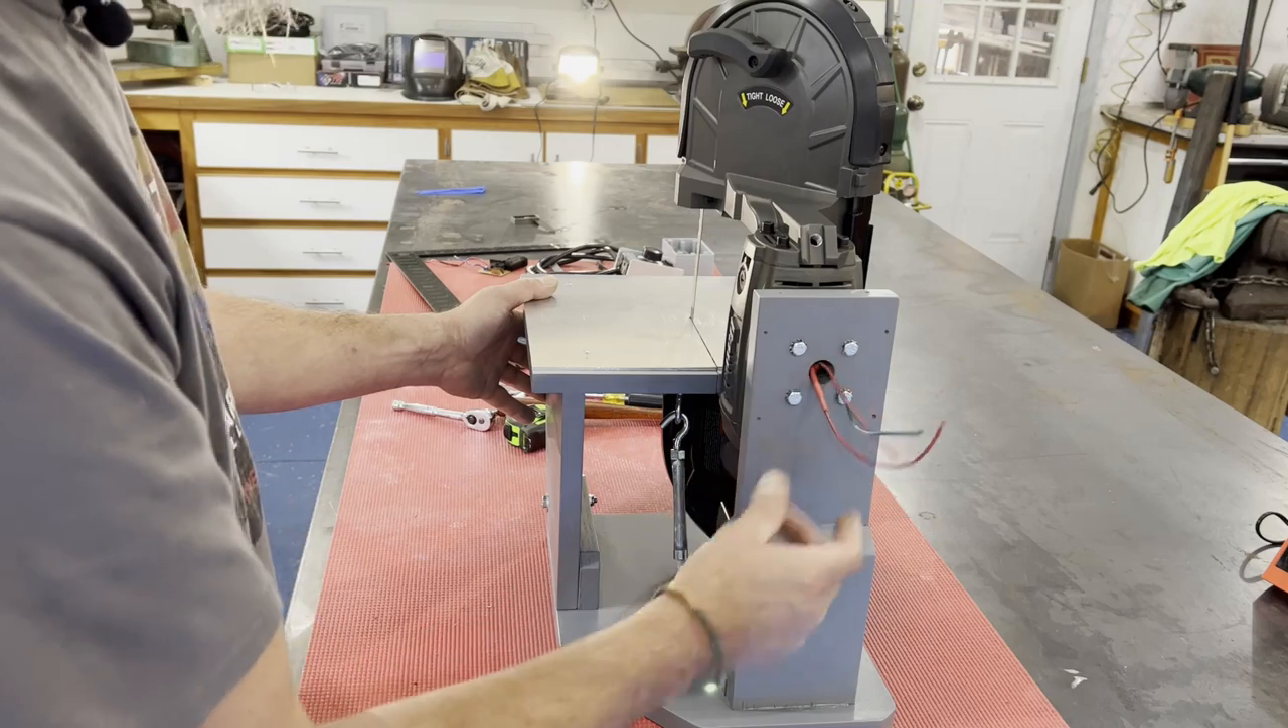Okay so everything here the essential structure is complete now and now we just have to wire it in and let me show you what I decided to do.